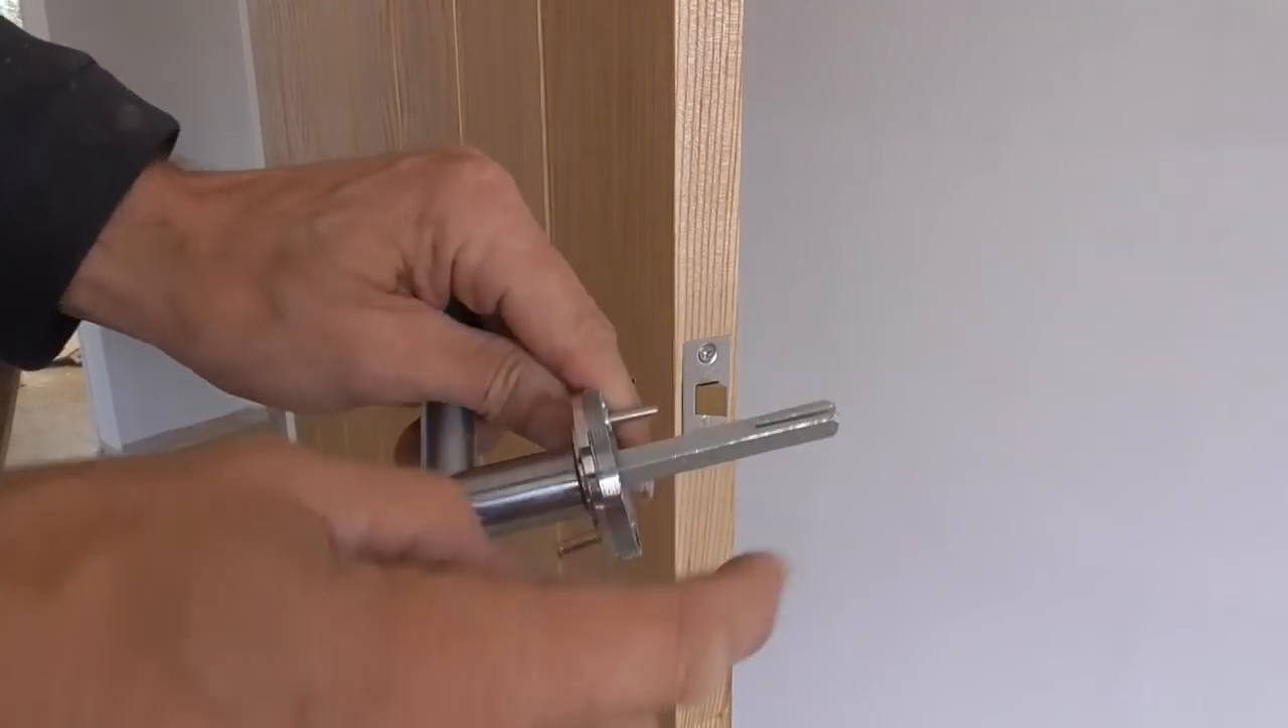Now we can get the handle ready. Right, so I've attached the spindle.